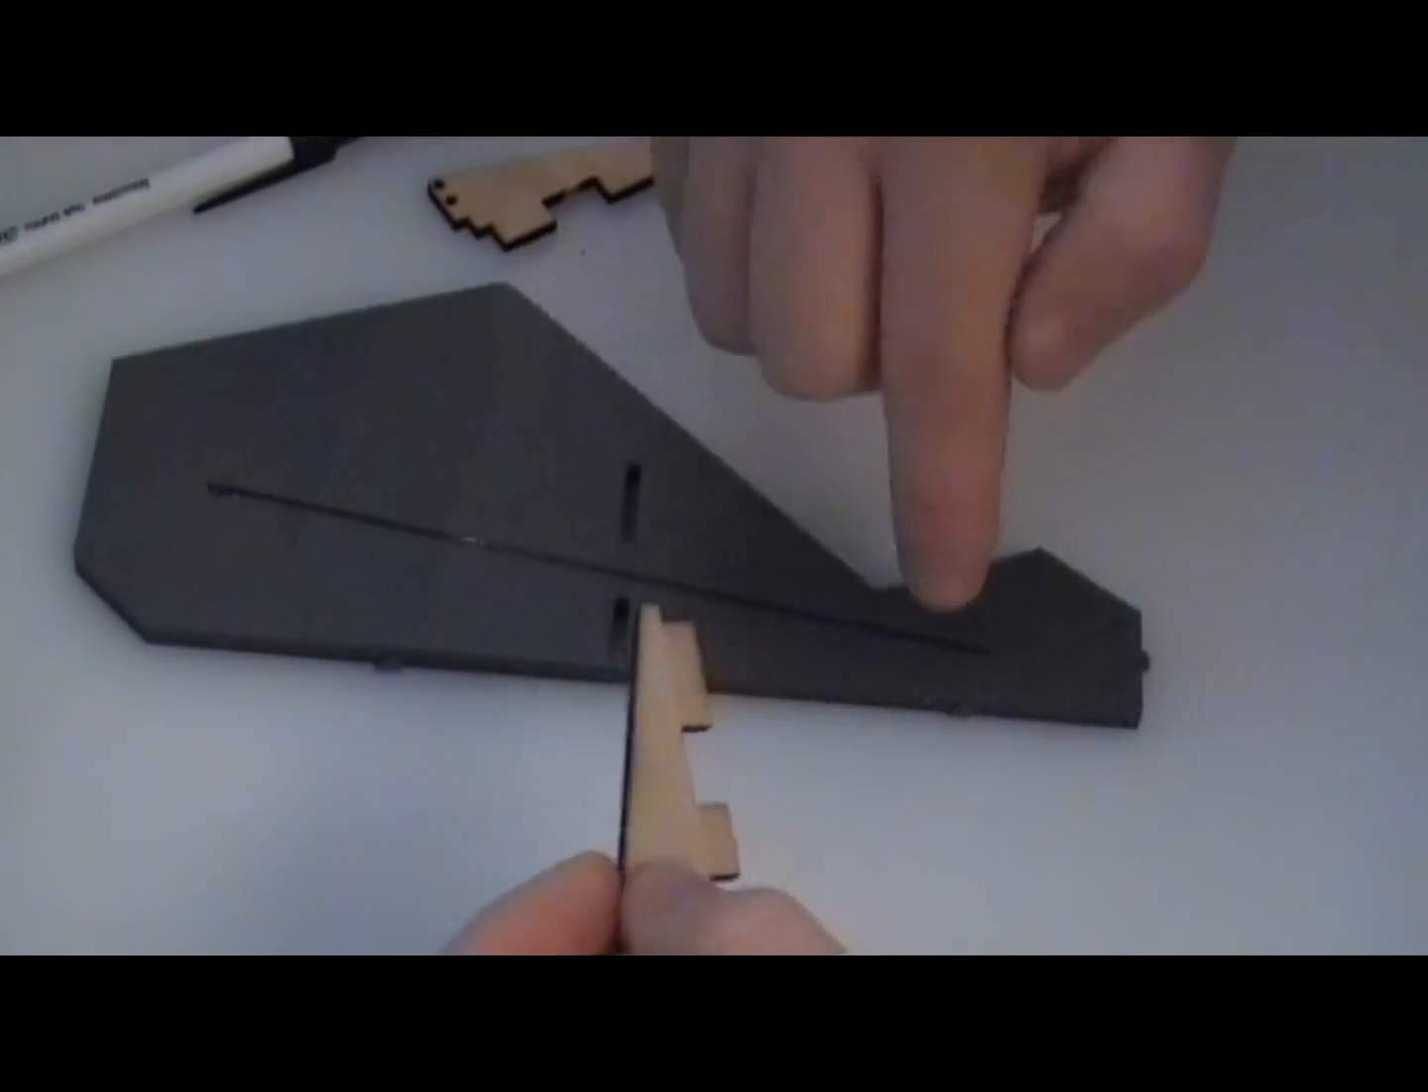You'll notice that the carbon fiber strip is already installed into this Elevon.